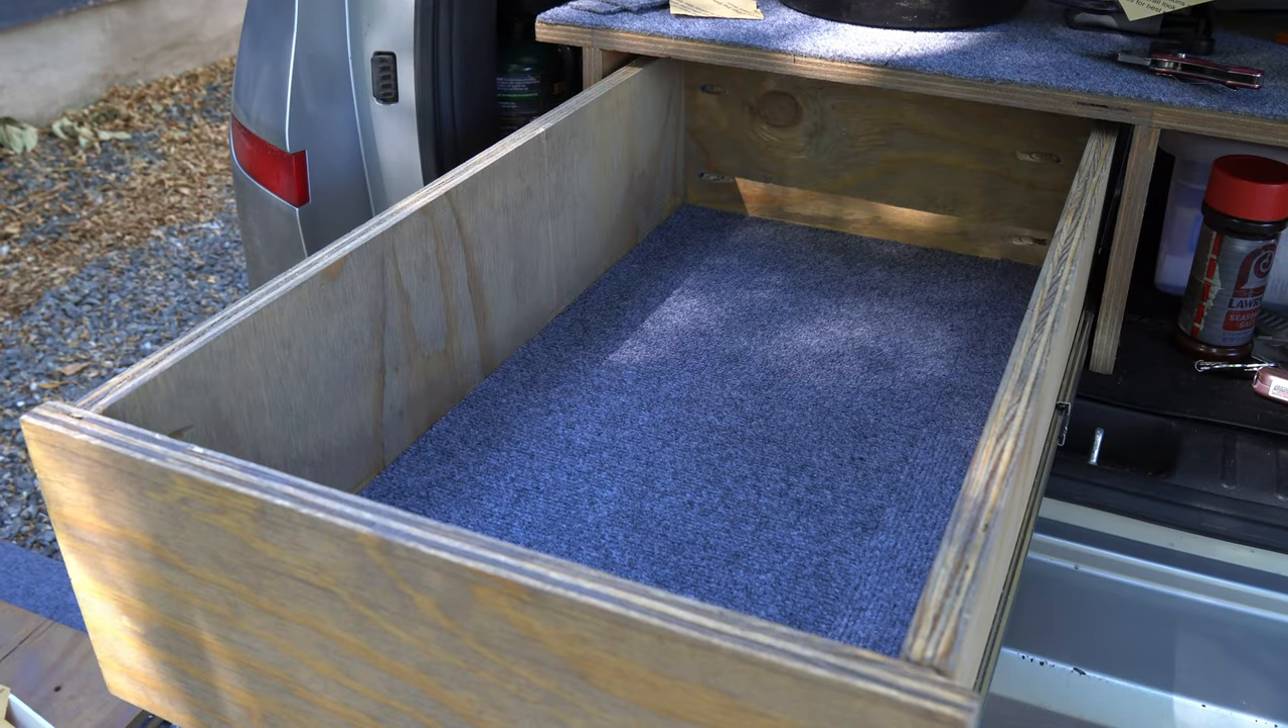For a final finishing touch, I installed these self-adhesive carpet squares into the drawer and on top of the platform that I had removed them from.